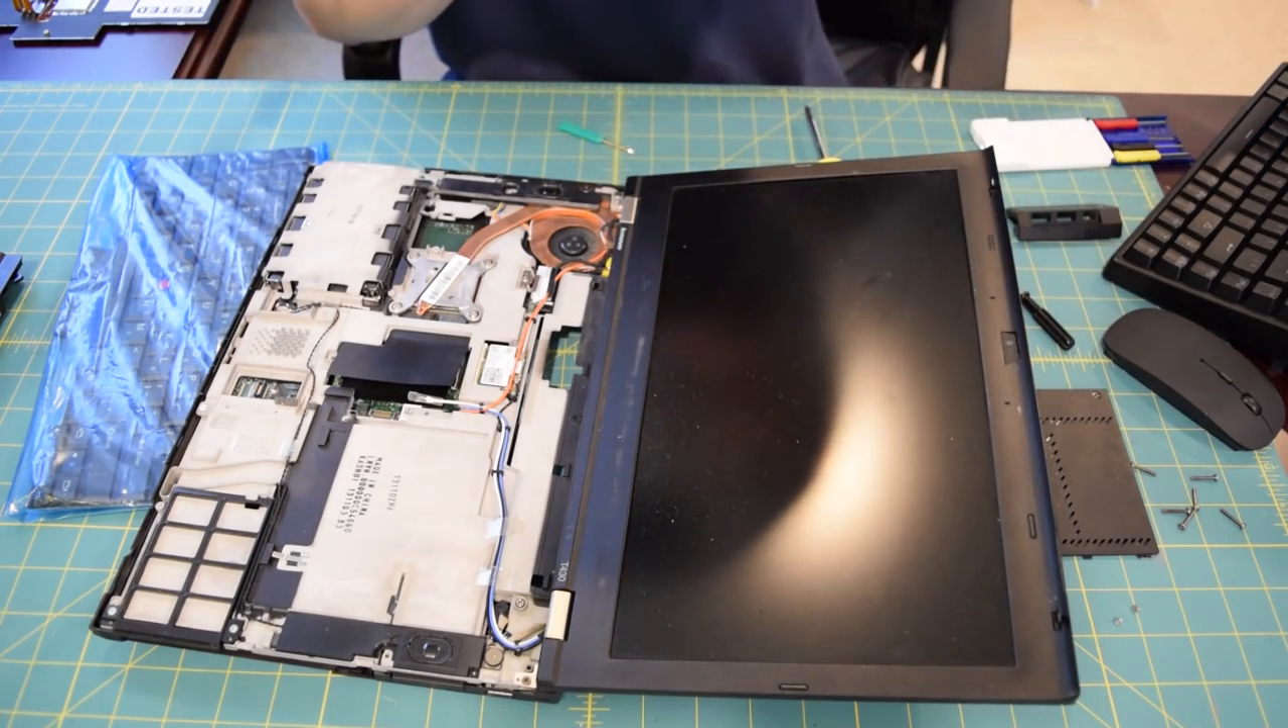So as you guys can see, the old palm rest has been removed.